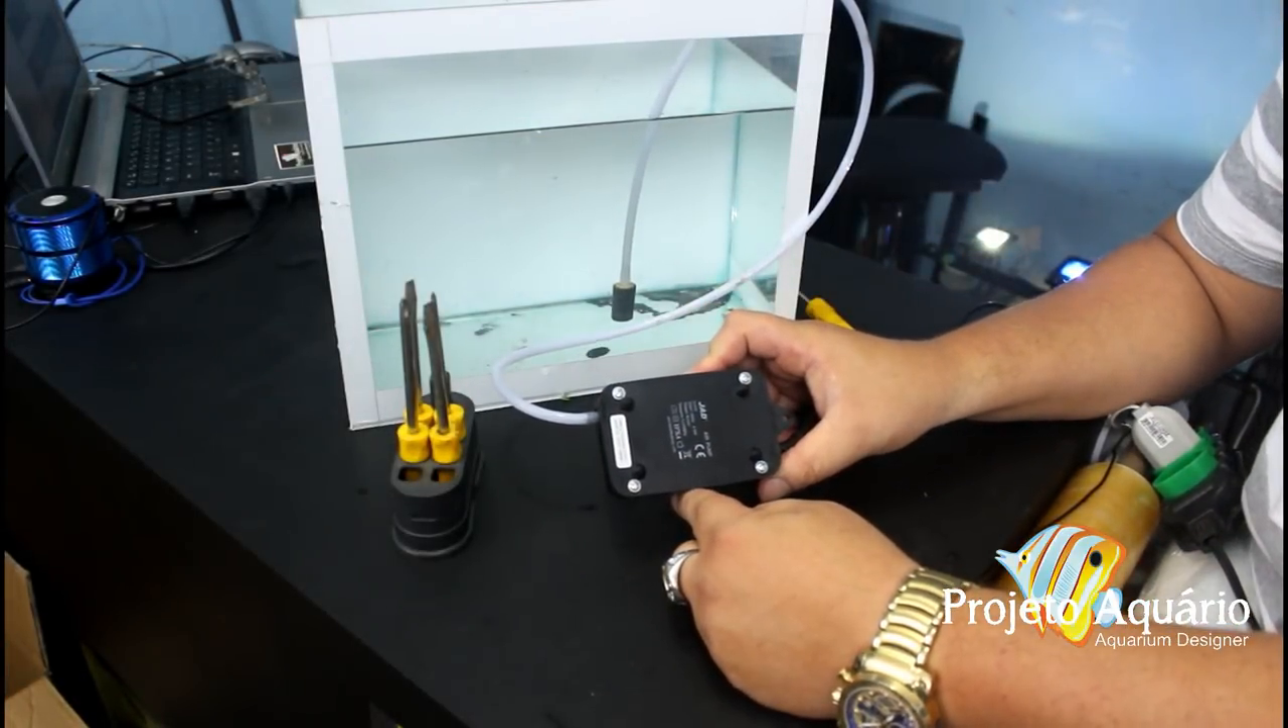Nós já fechamos aqui o nosso compressor de ar.